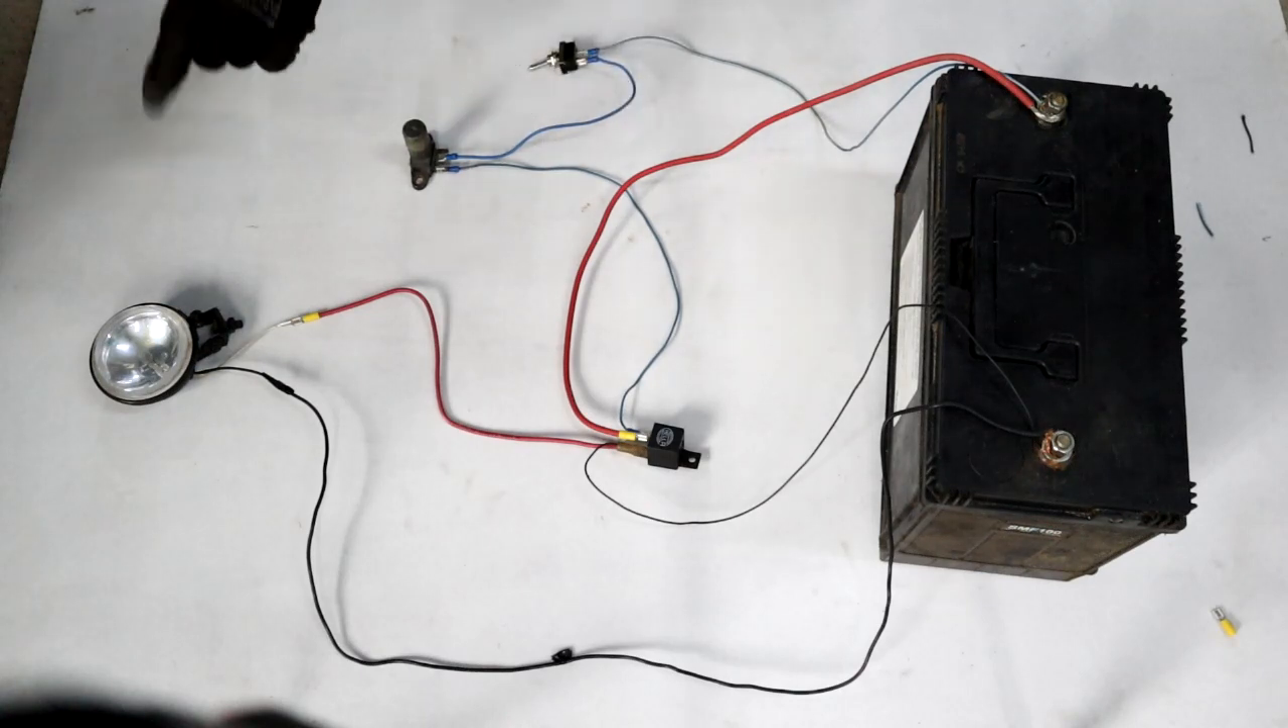We've only wired up one circuit here.